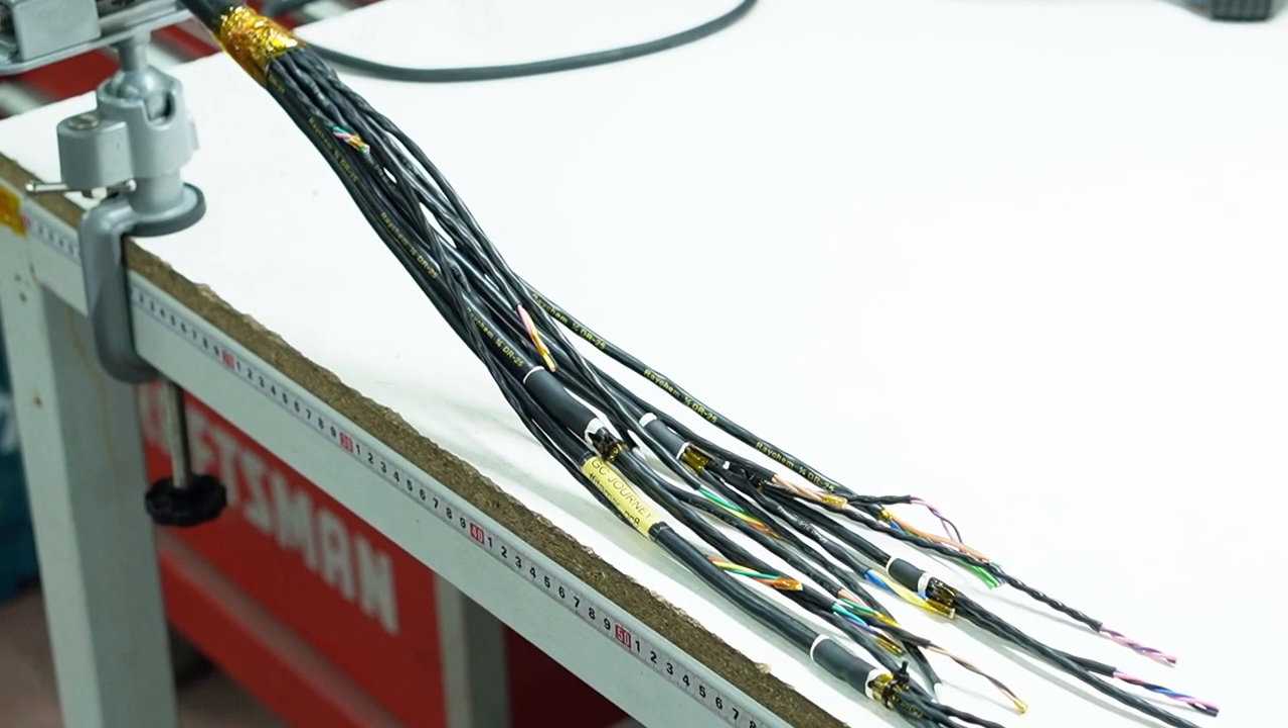The harness is like 92 % complete we're almost done we only need to put the labels on and crimp all the connectors.